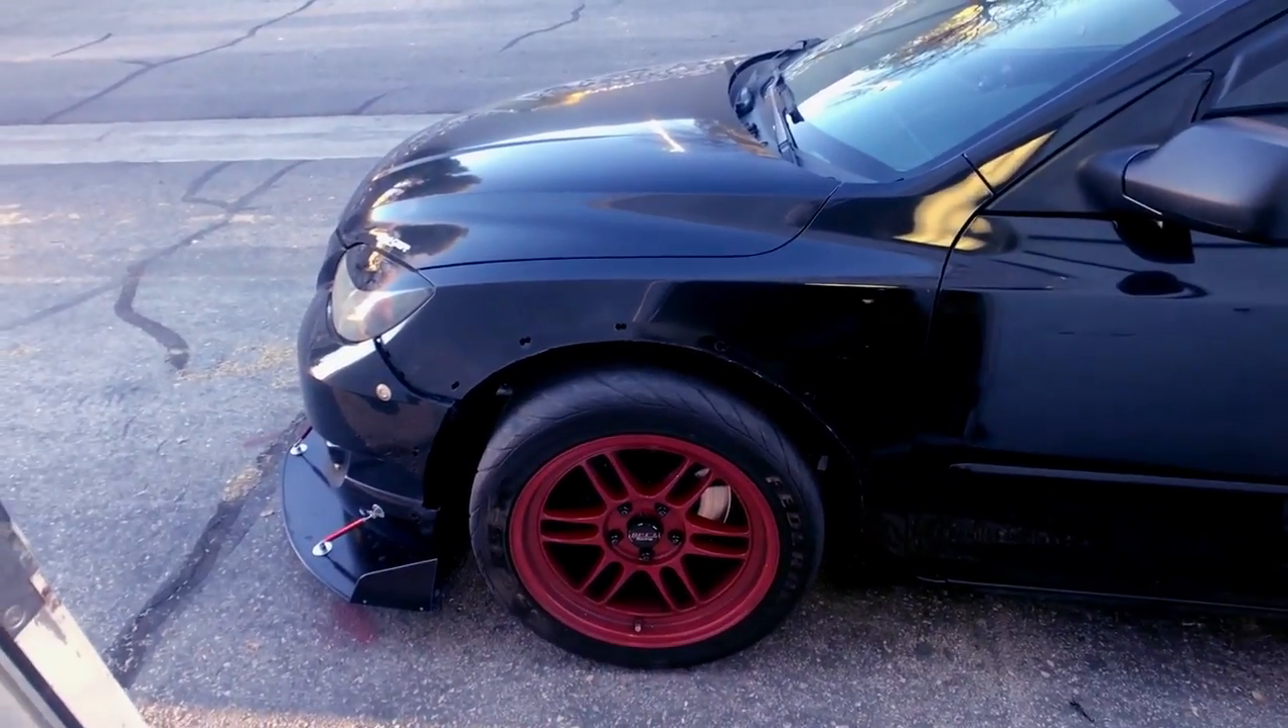I've already removed the fender flare as you guys can see there's no fender flare at all.